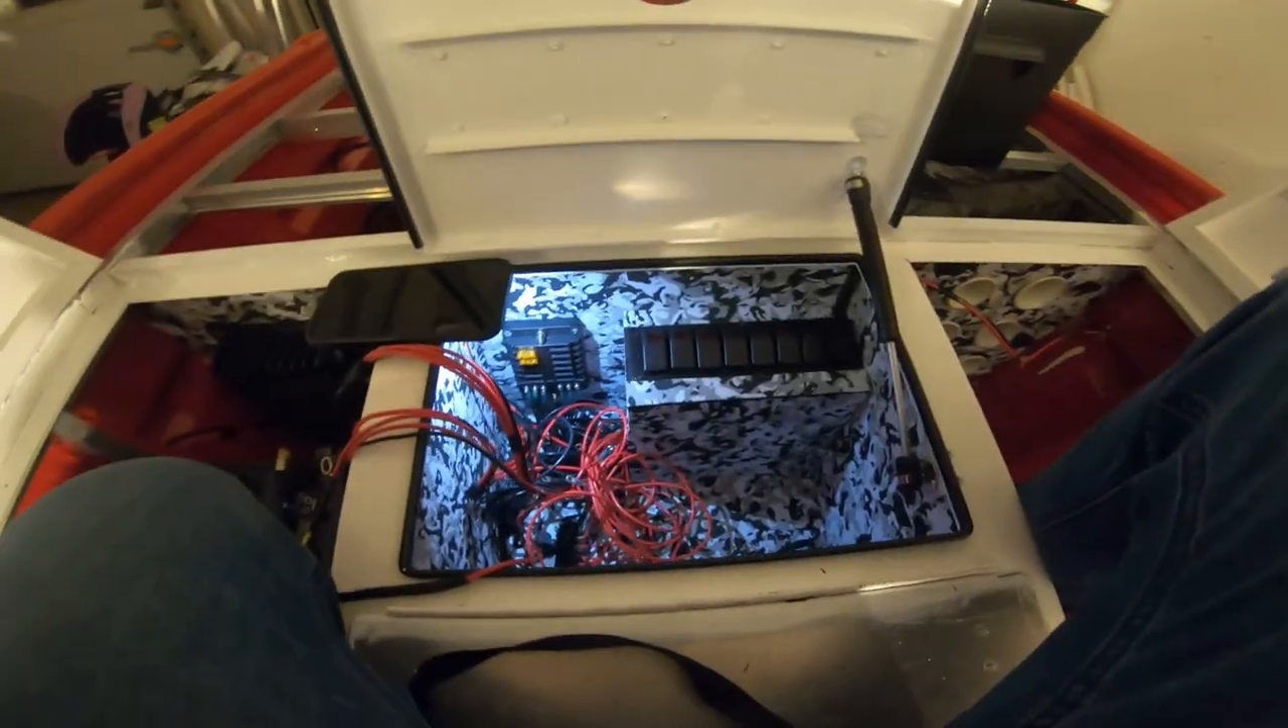There is the switch panel box installed.